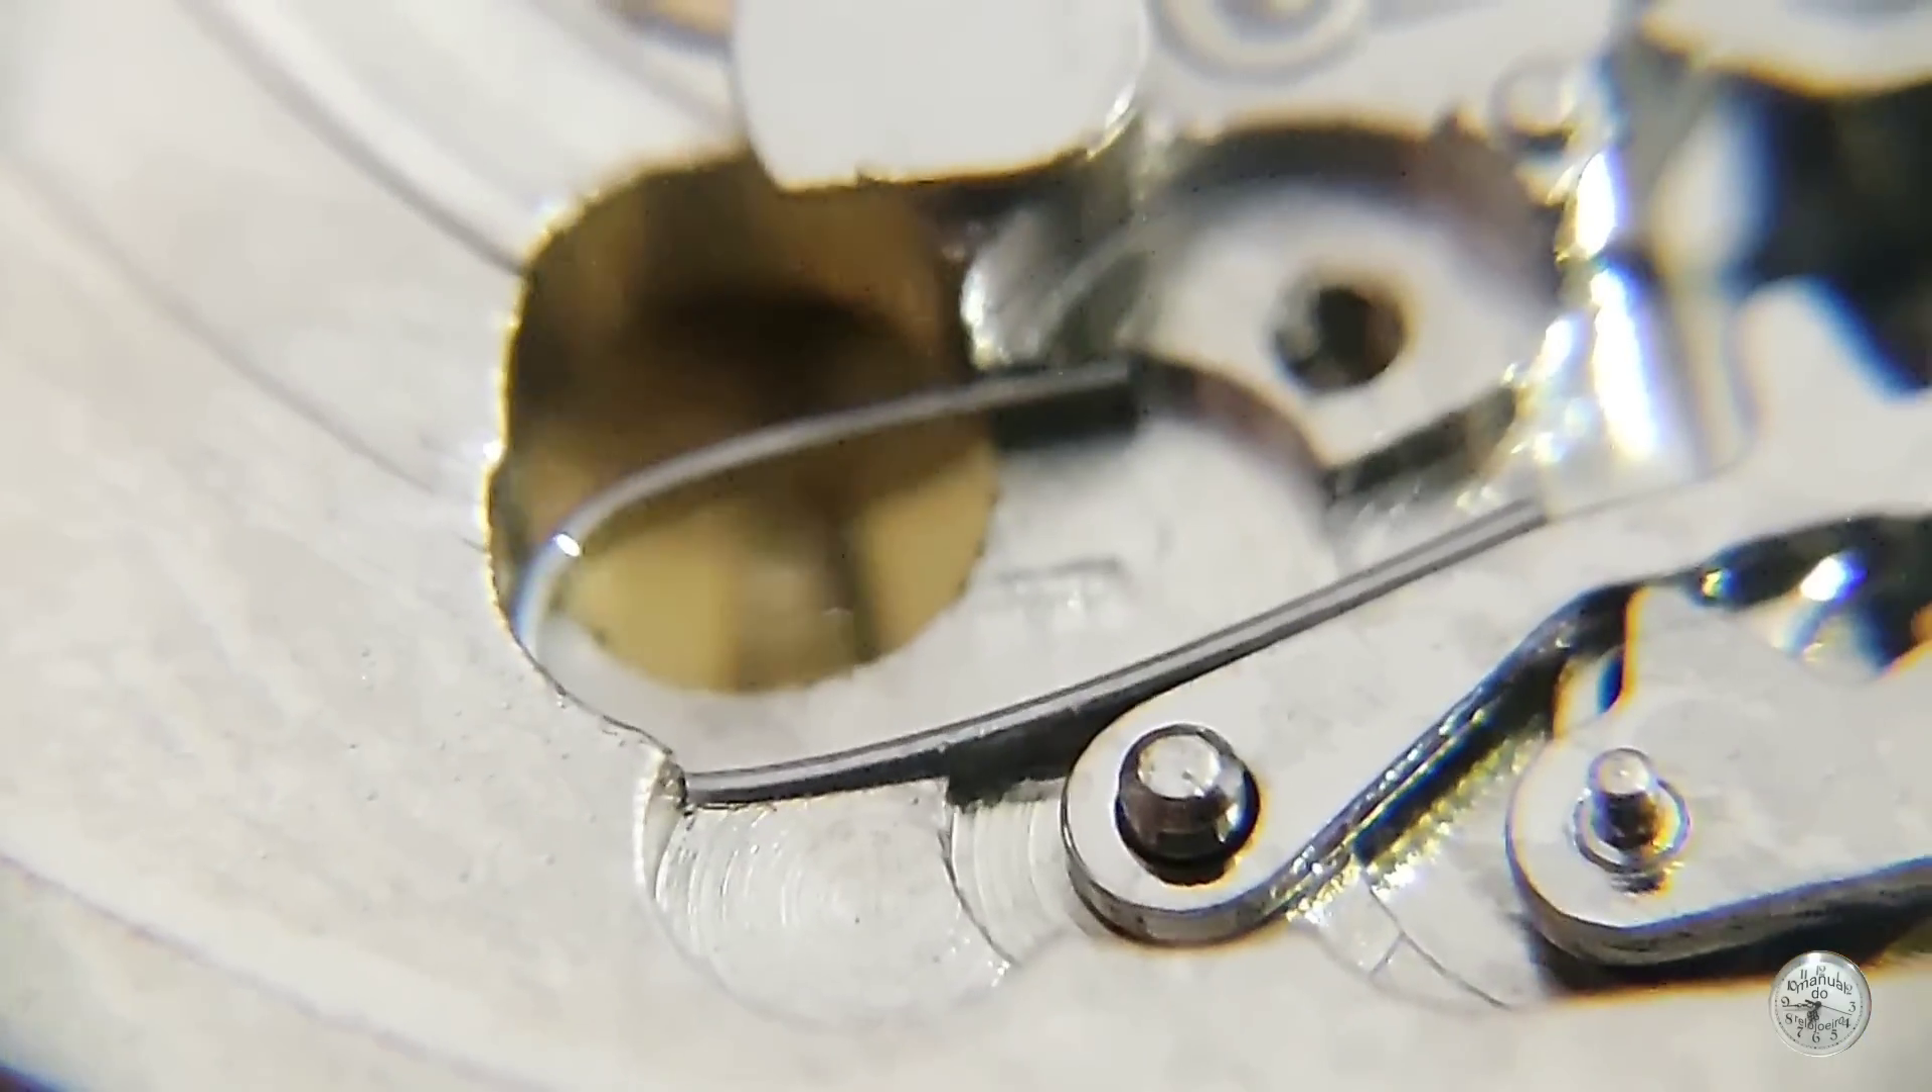Aqui está a mola já colocada.